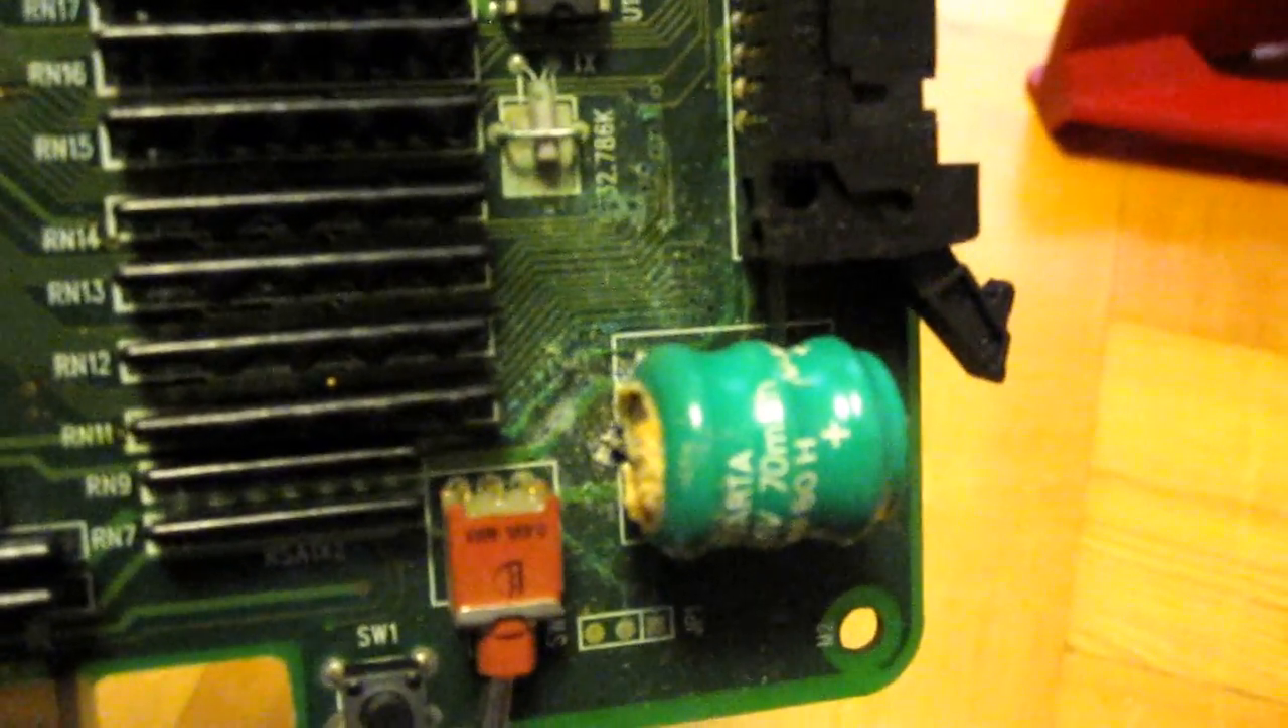I haven't had a chance to remove the battery yet here.